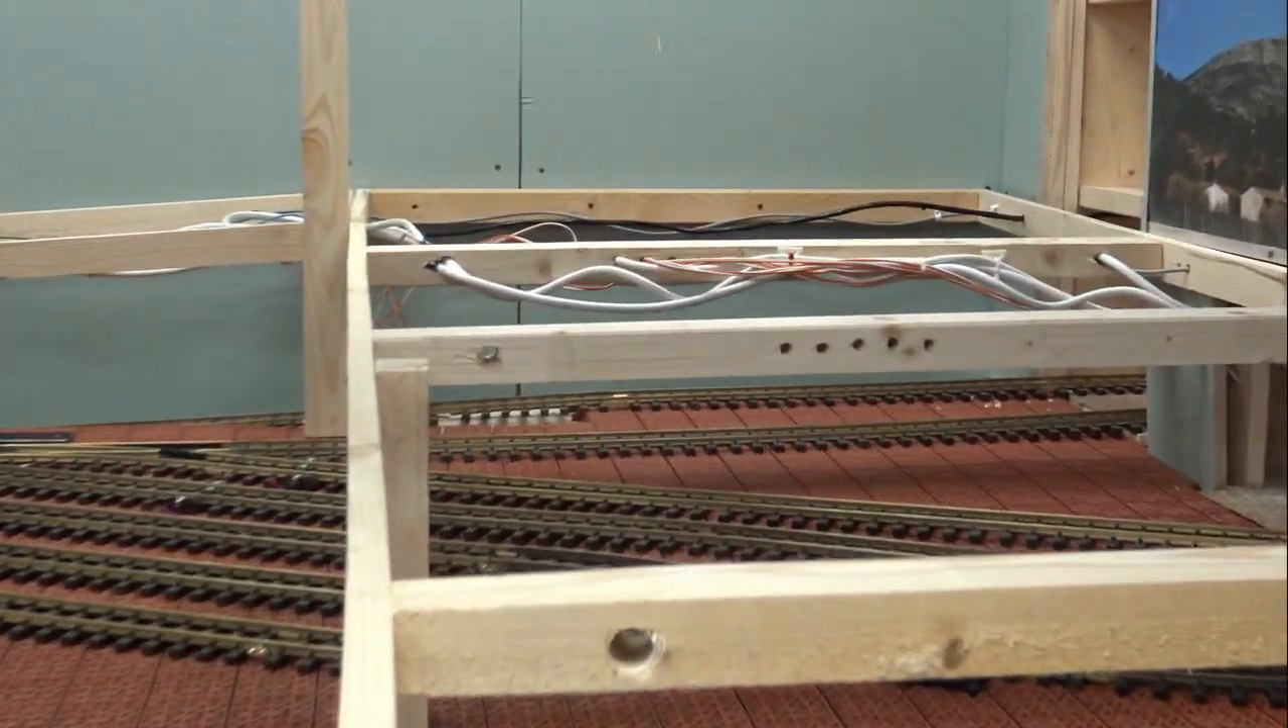Donc le cadre est en place.